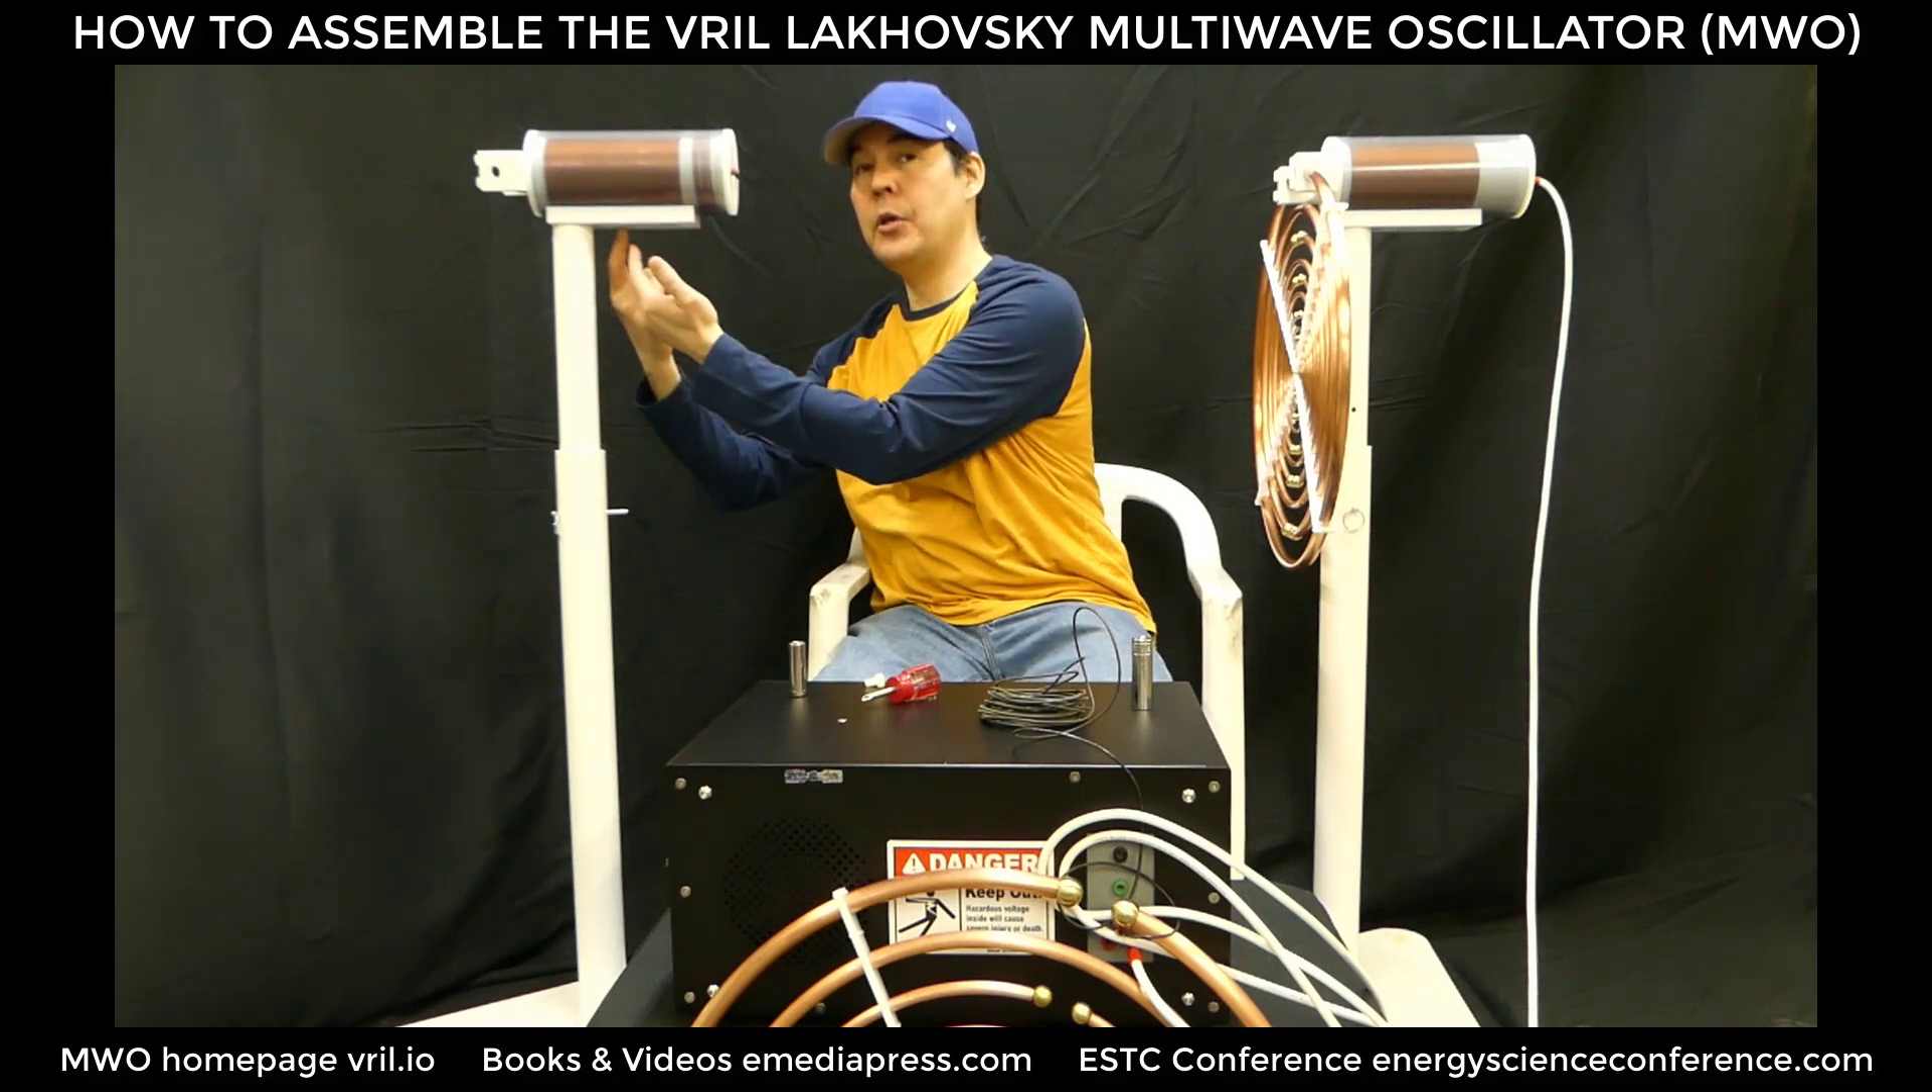And what you're going to notice is that this pole right here is not centered.